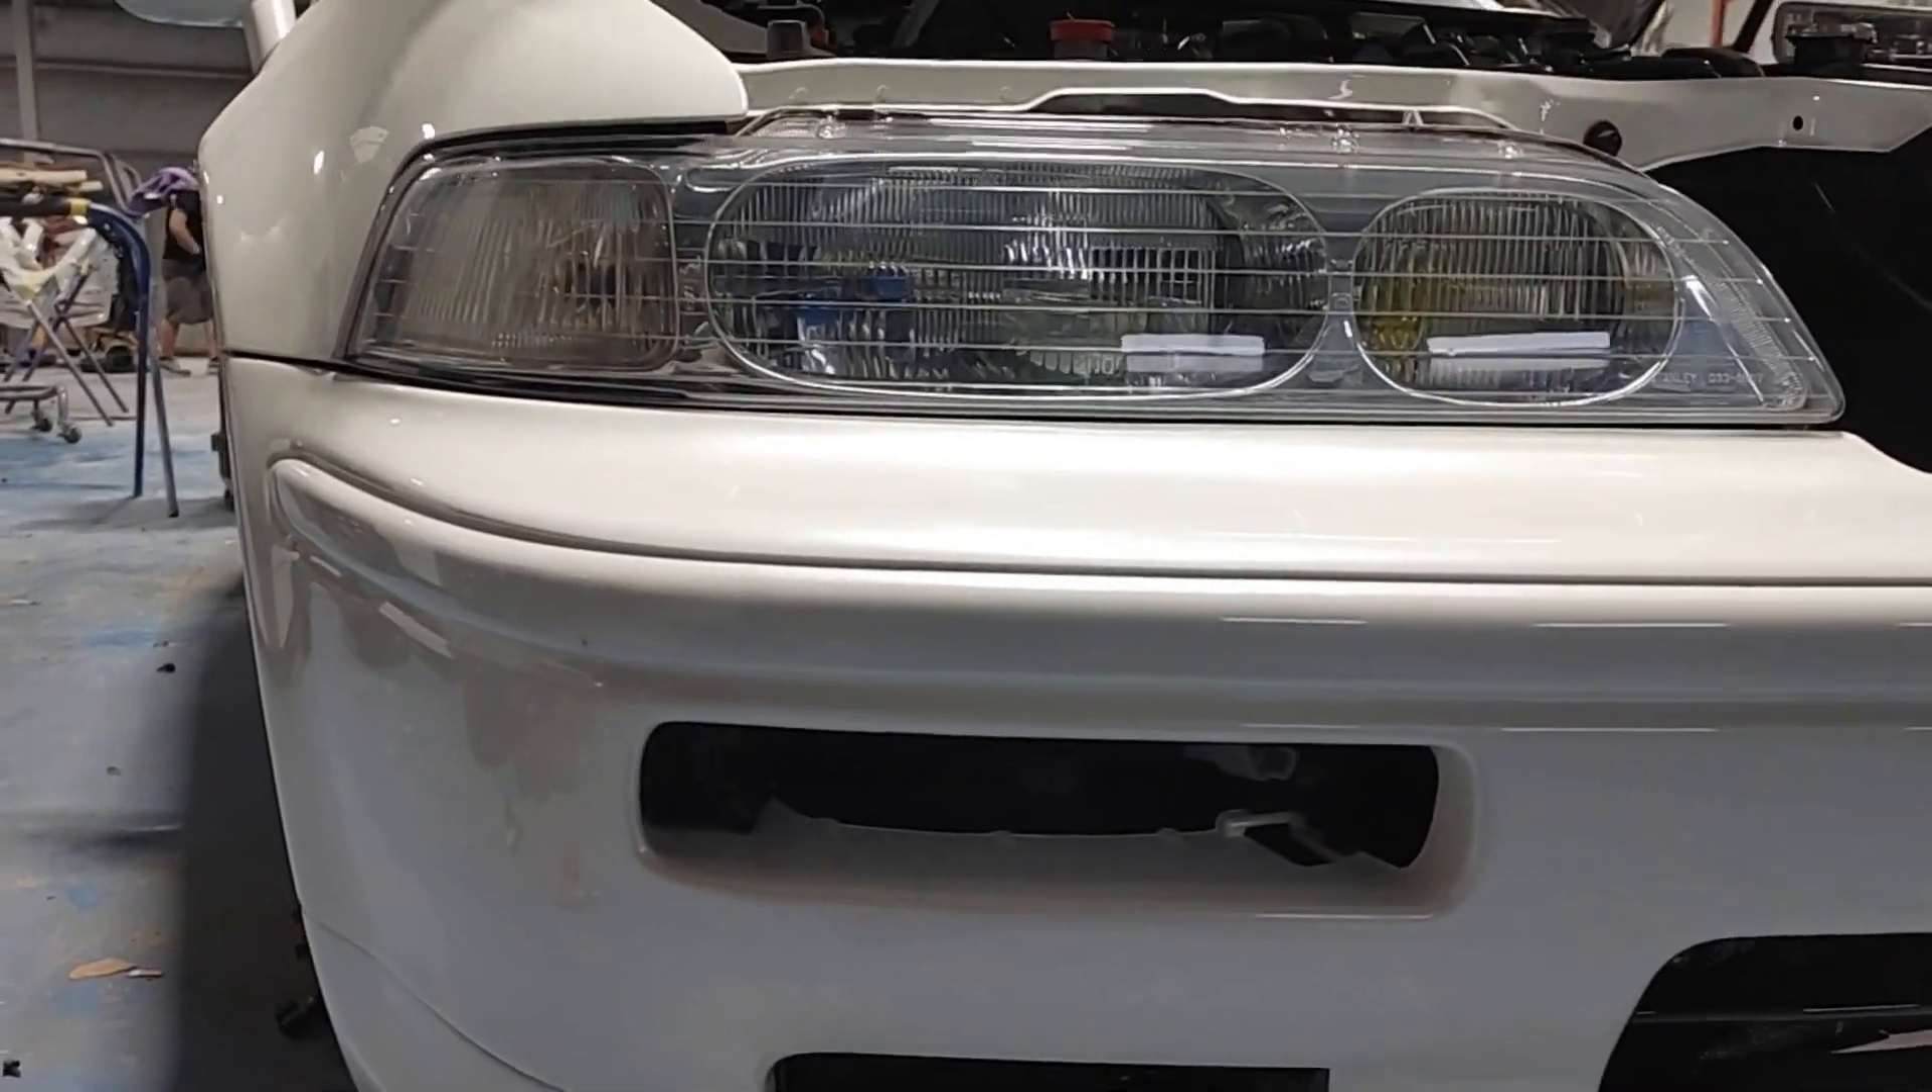Got us a nice even gap under that headlight.